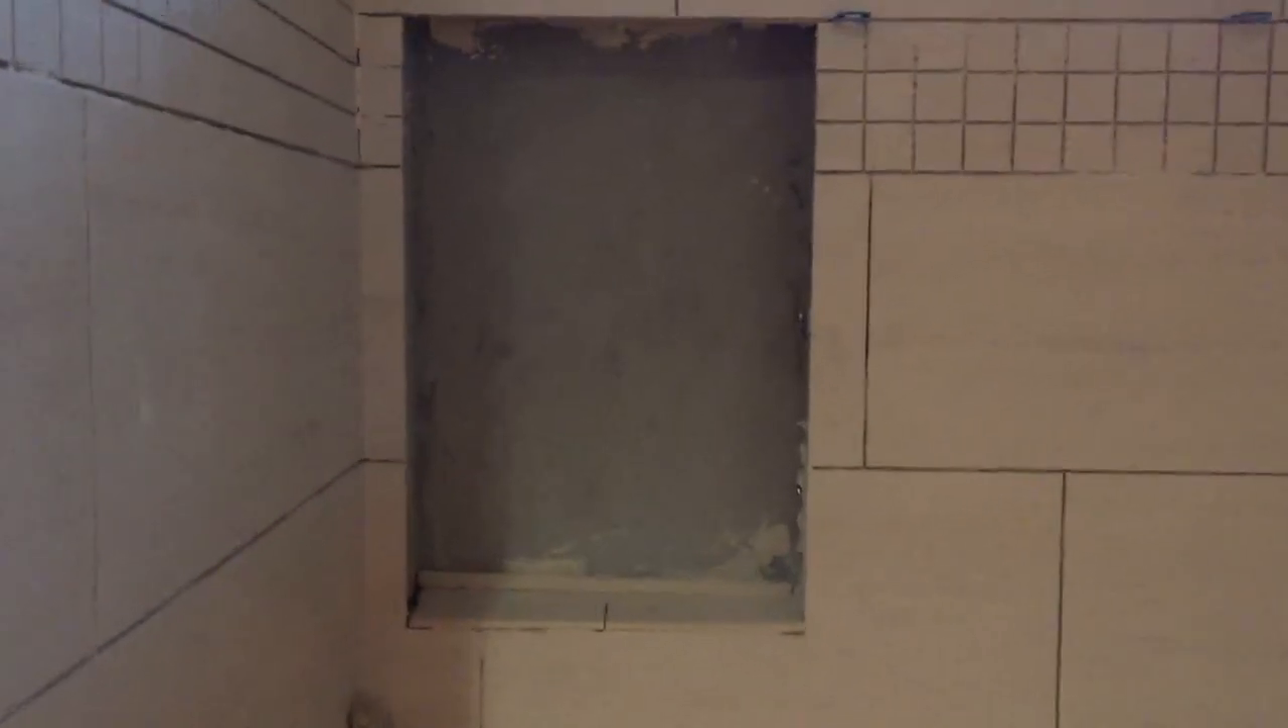The shower is just about finished being tiled. That niche there will get finished up today.